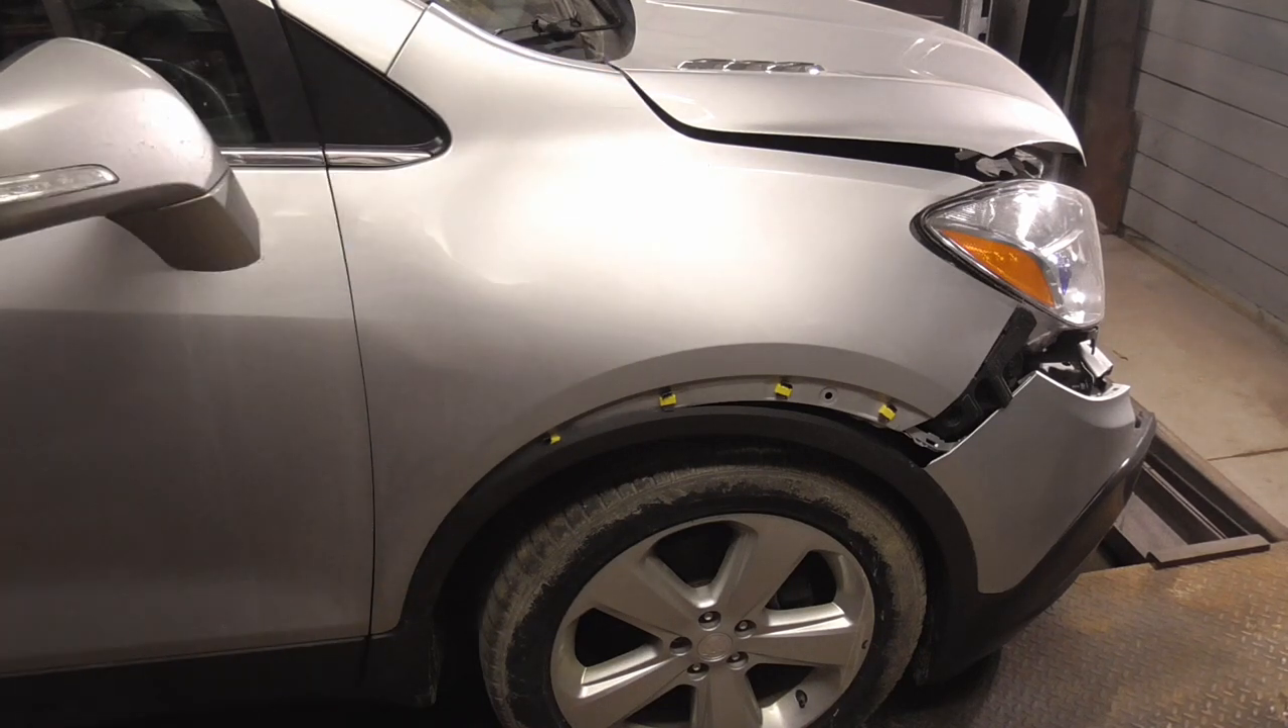Over on the right side we have a really tight gap between the fender and the door and a wide gap between the hood and the fender.